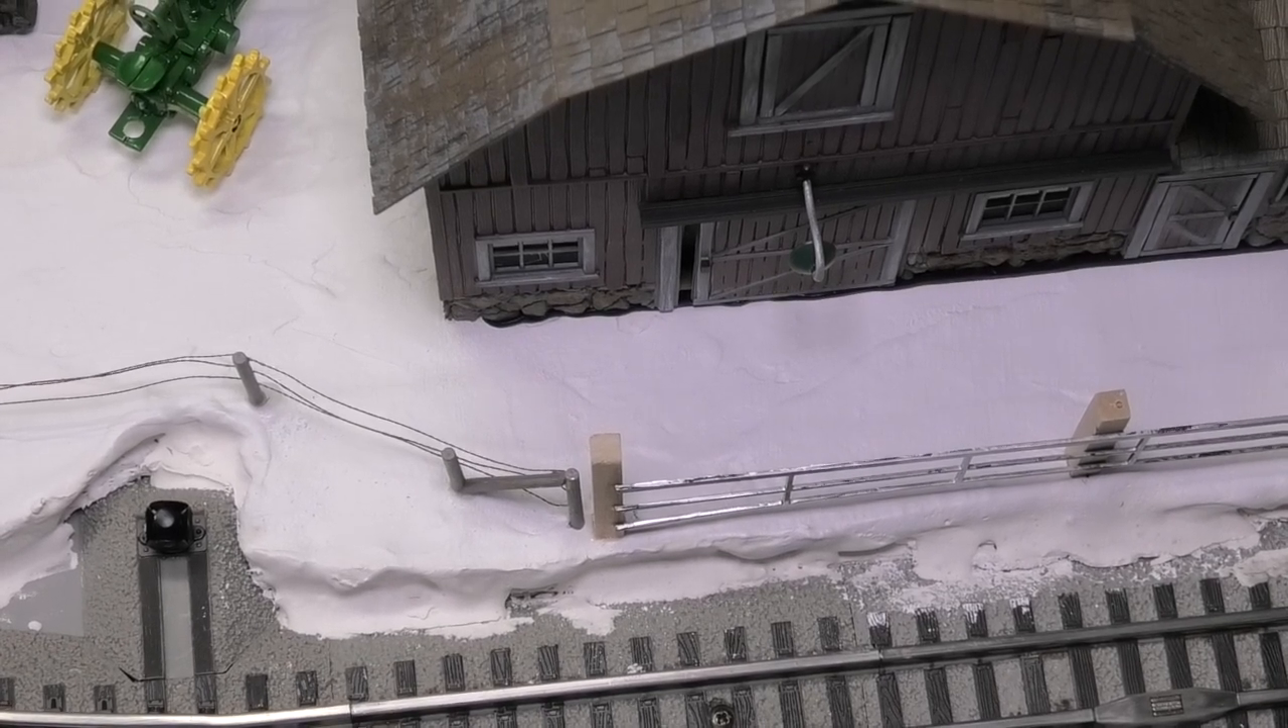You see a tiny little gap between the corner post for the rail fence and the corner post or the end post for the barbed wire fence.